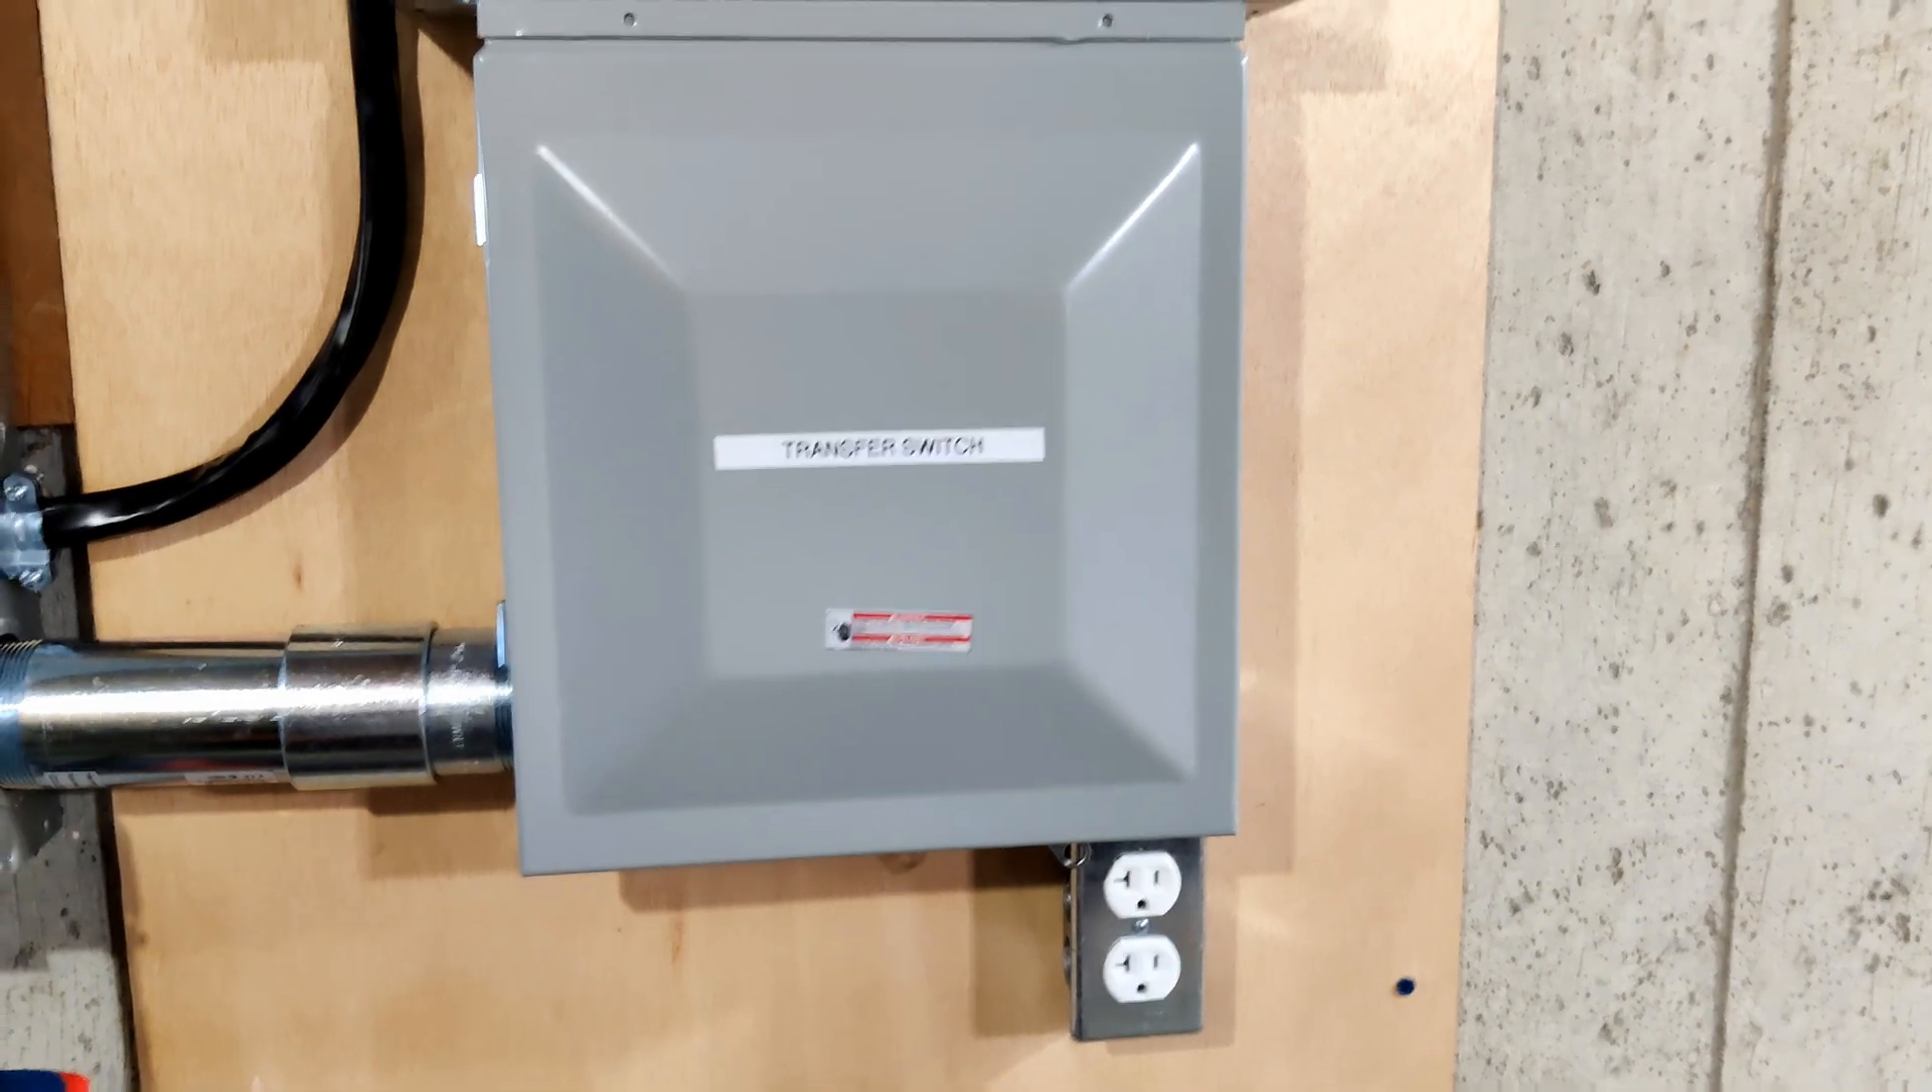The fridge is officially off grid. I put the cover on the transfer switch.